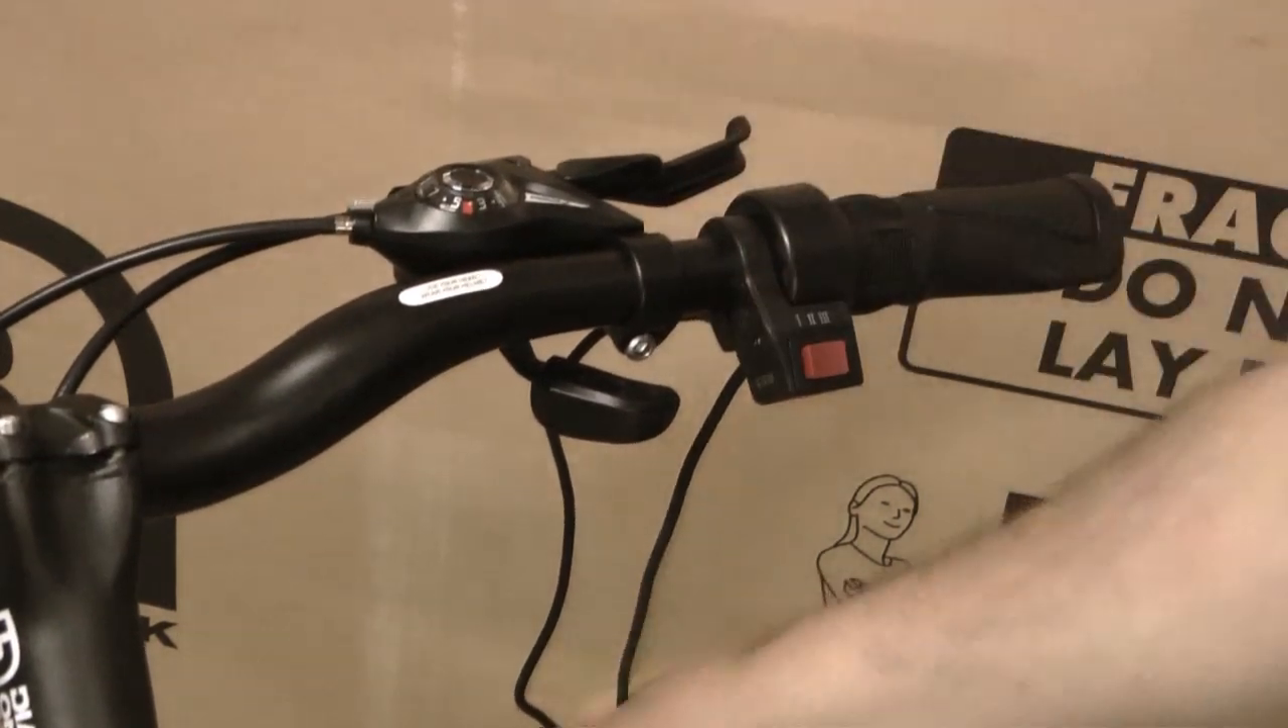Okay so we've now got our throttle and our three speed switch mounted to the handlebars tightened up.